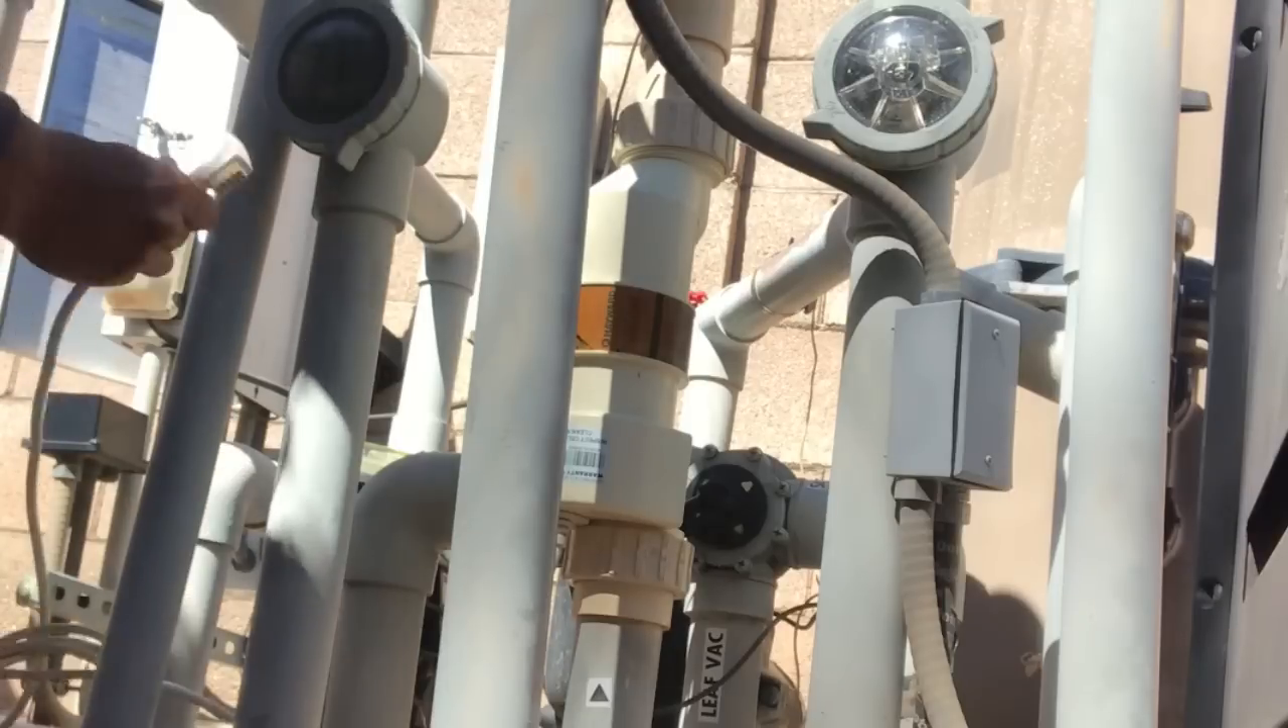Now, also remember, I have not yet plugged in the power cord.